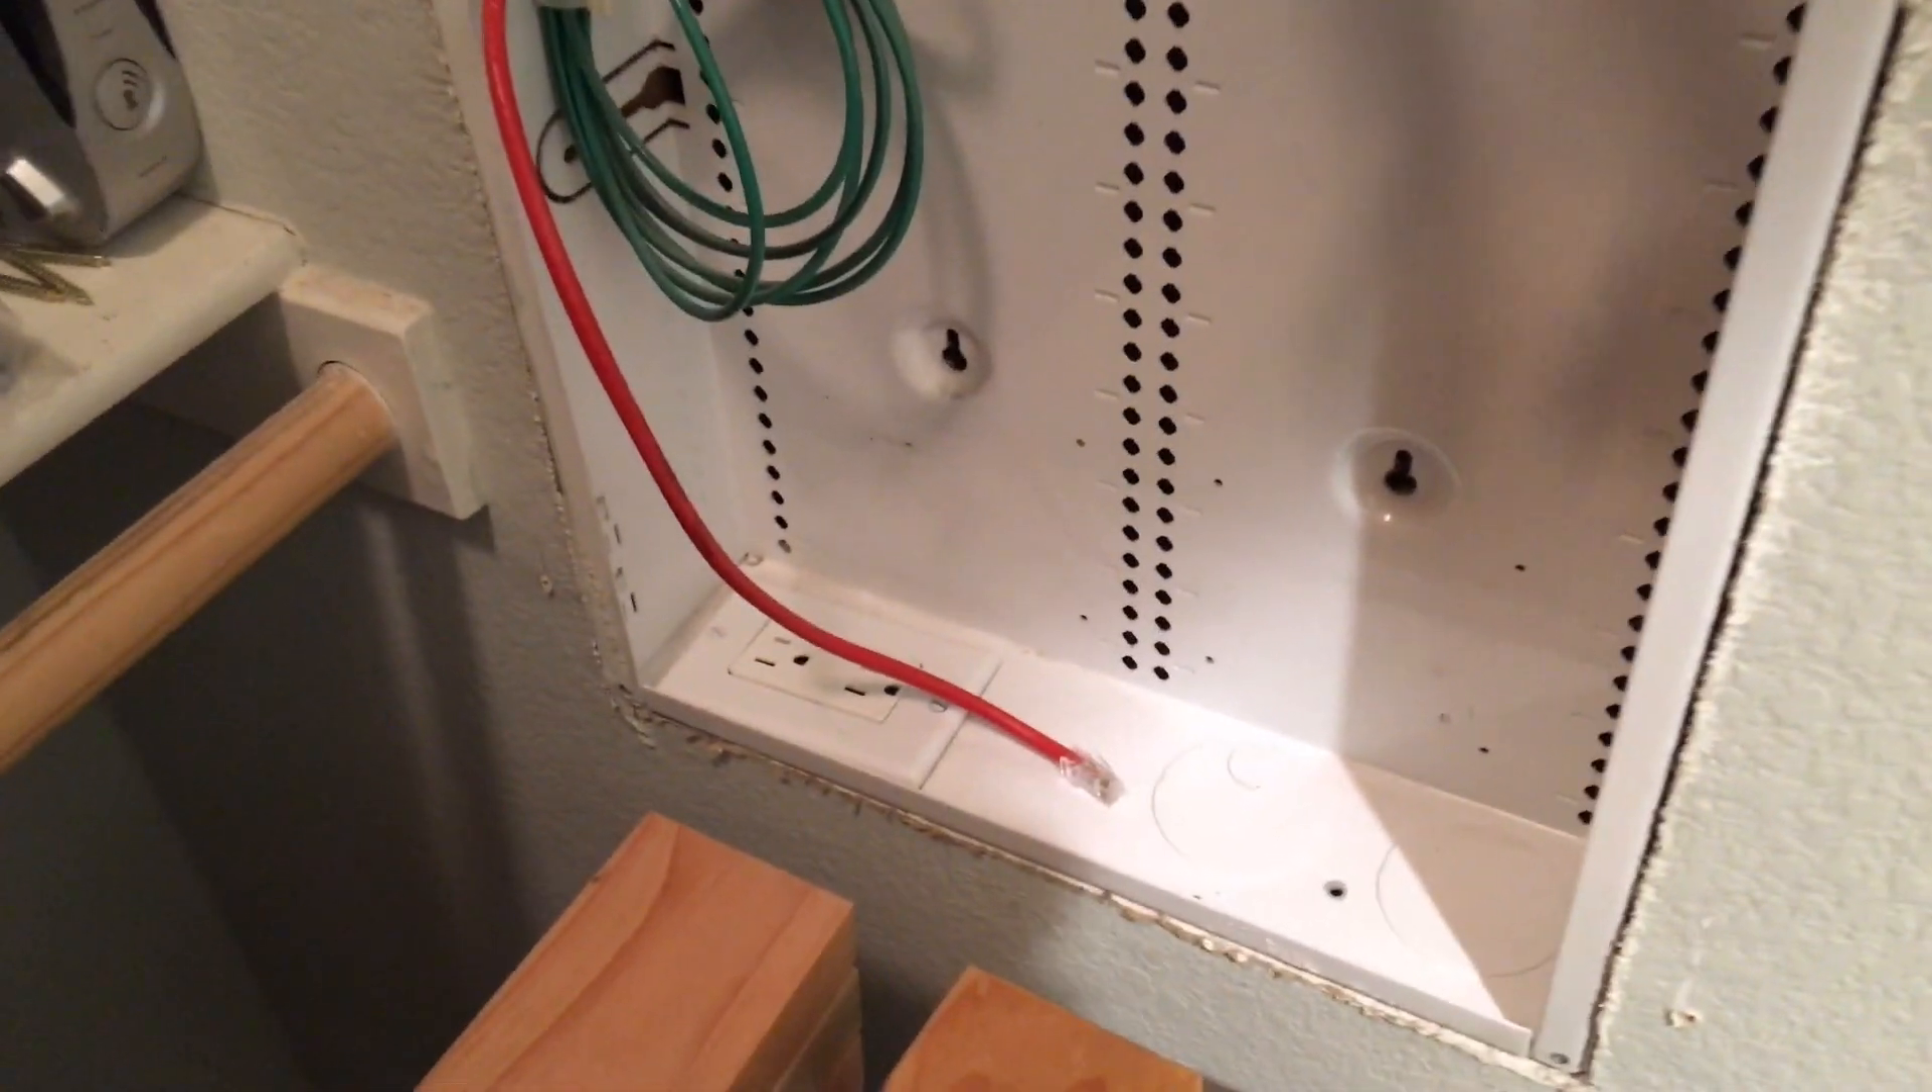Got the Network panel All stripped down Everything's off of it Wires are all labeled.